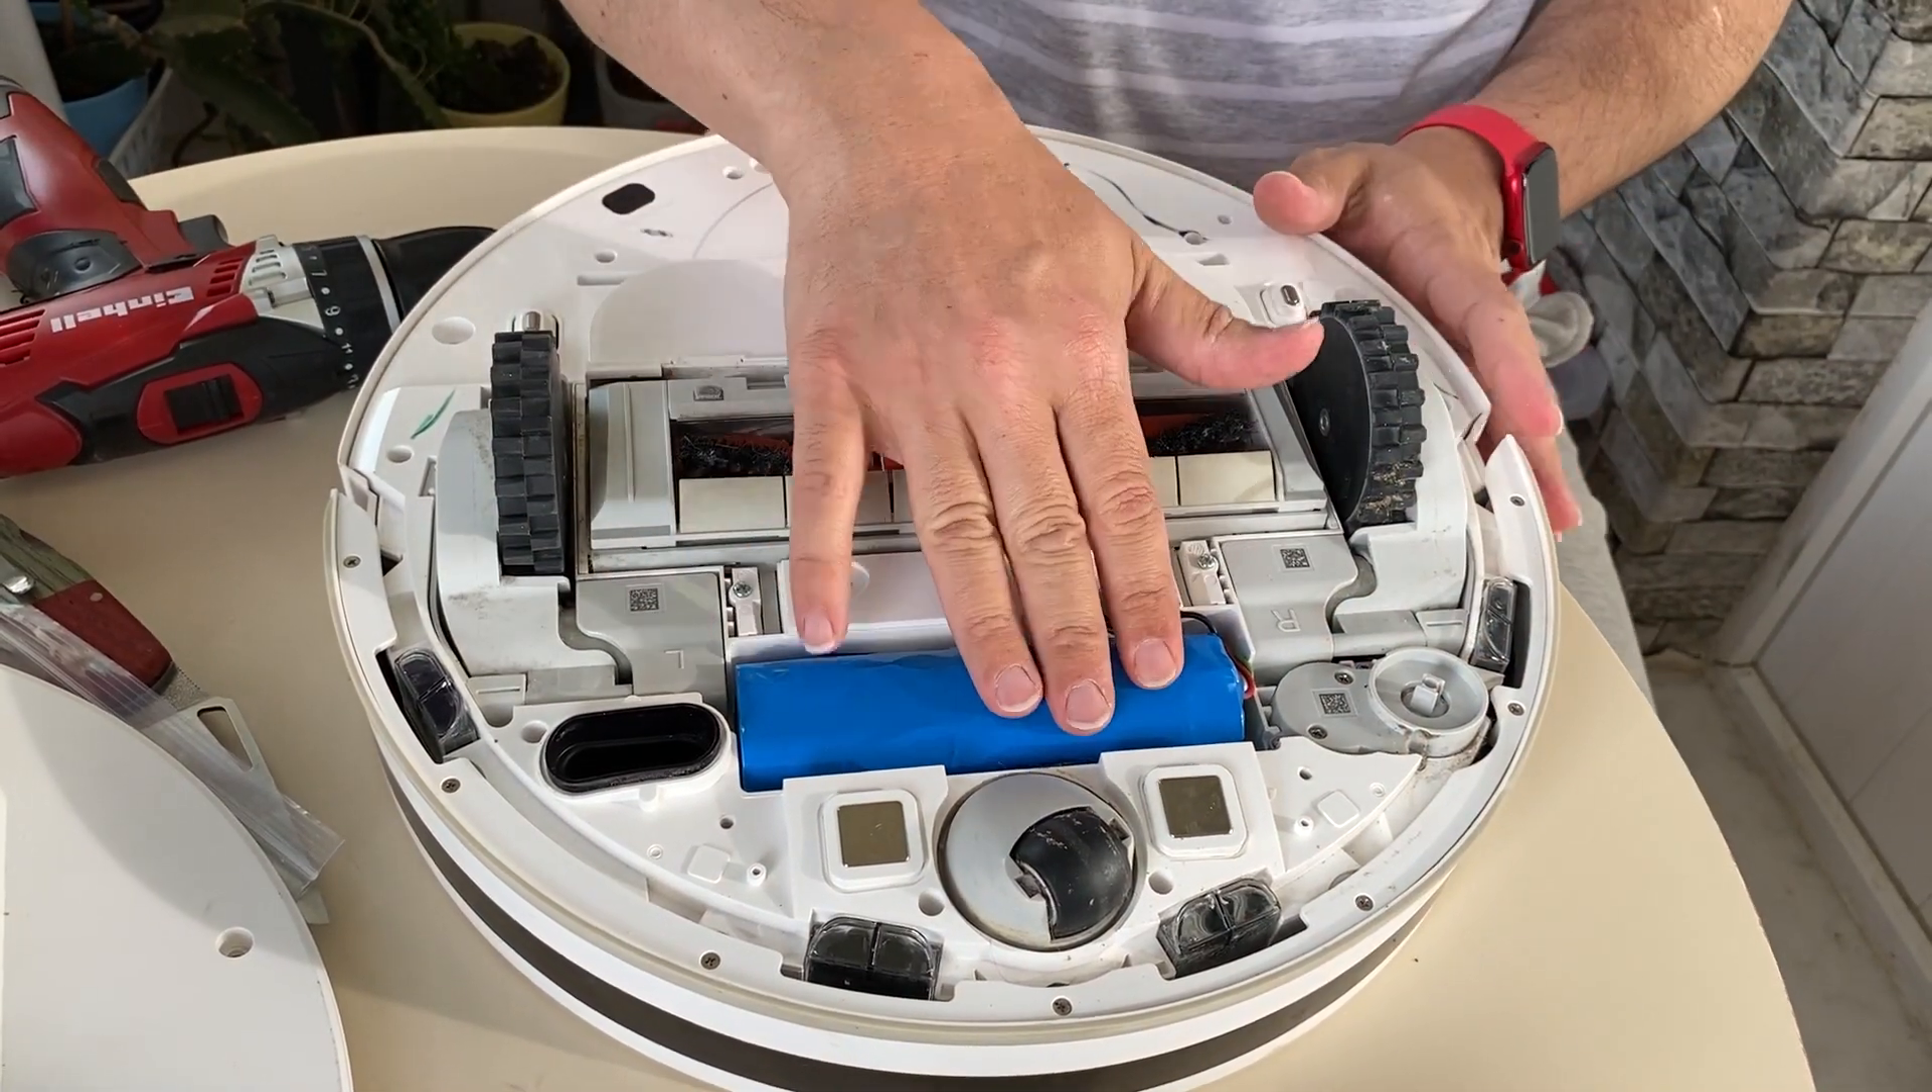Evet işlem bu kadar. Geriye sadece kapağımızı takmak kaldı.